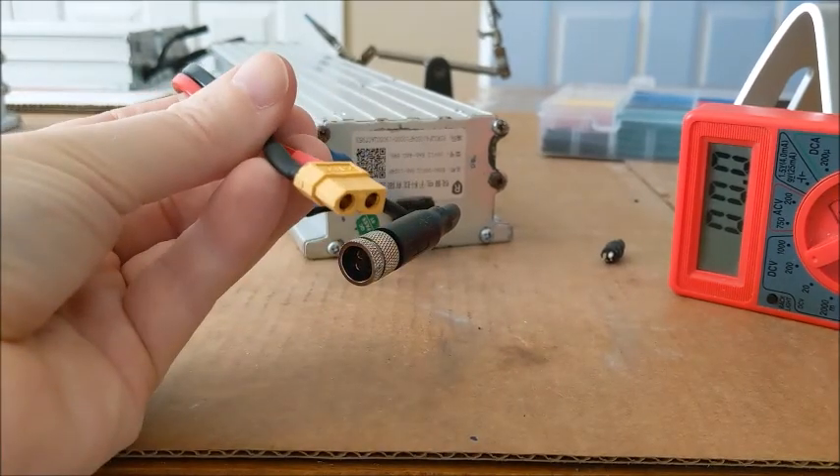You can see I pulled off the little plug and put an XT60 on there.